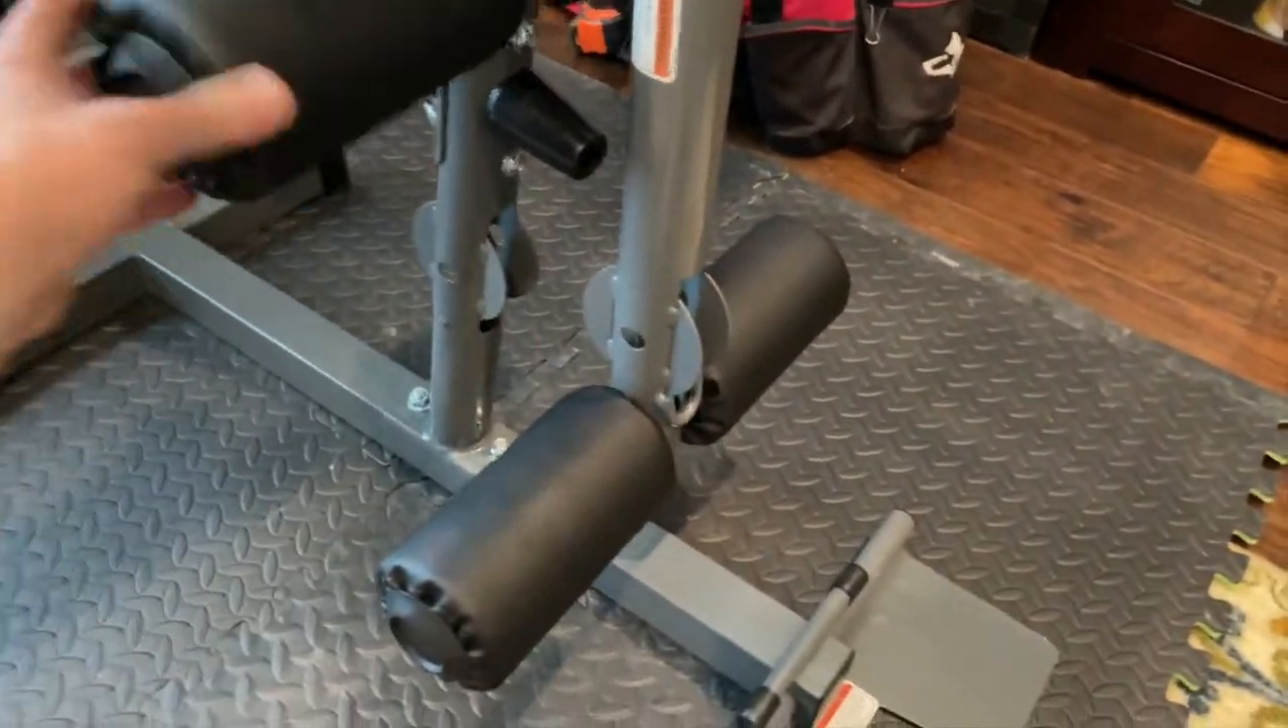We got the pads in place.